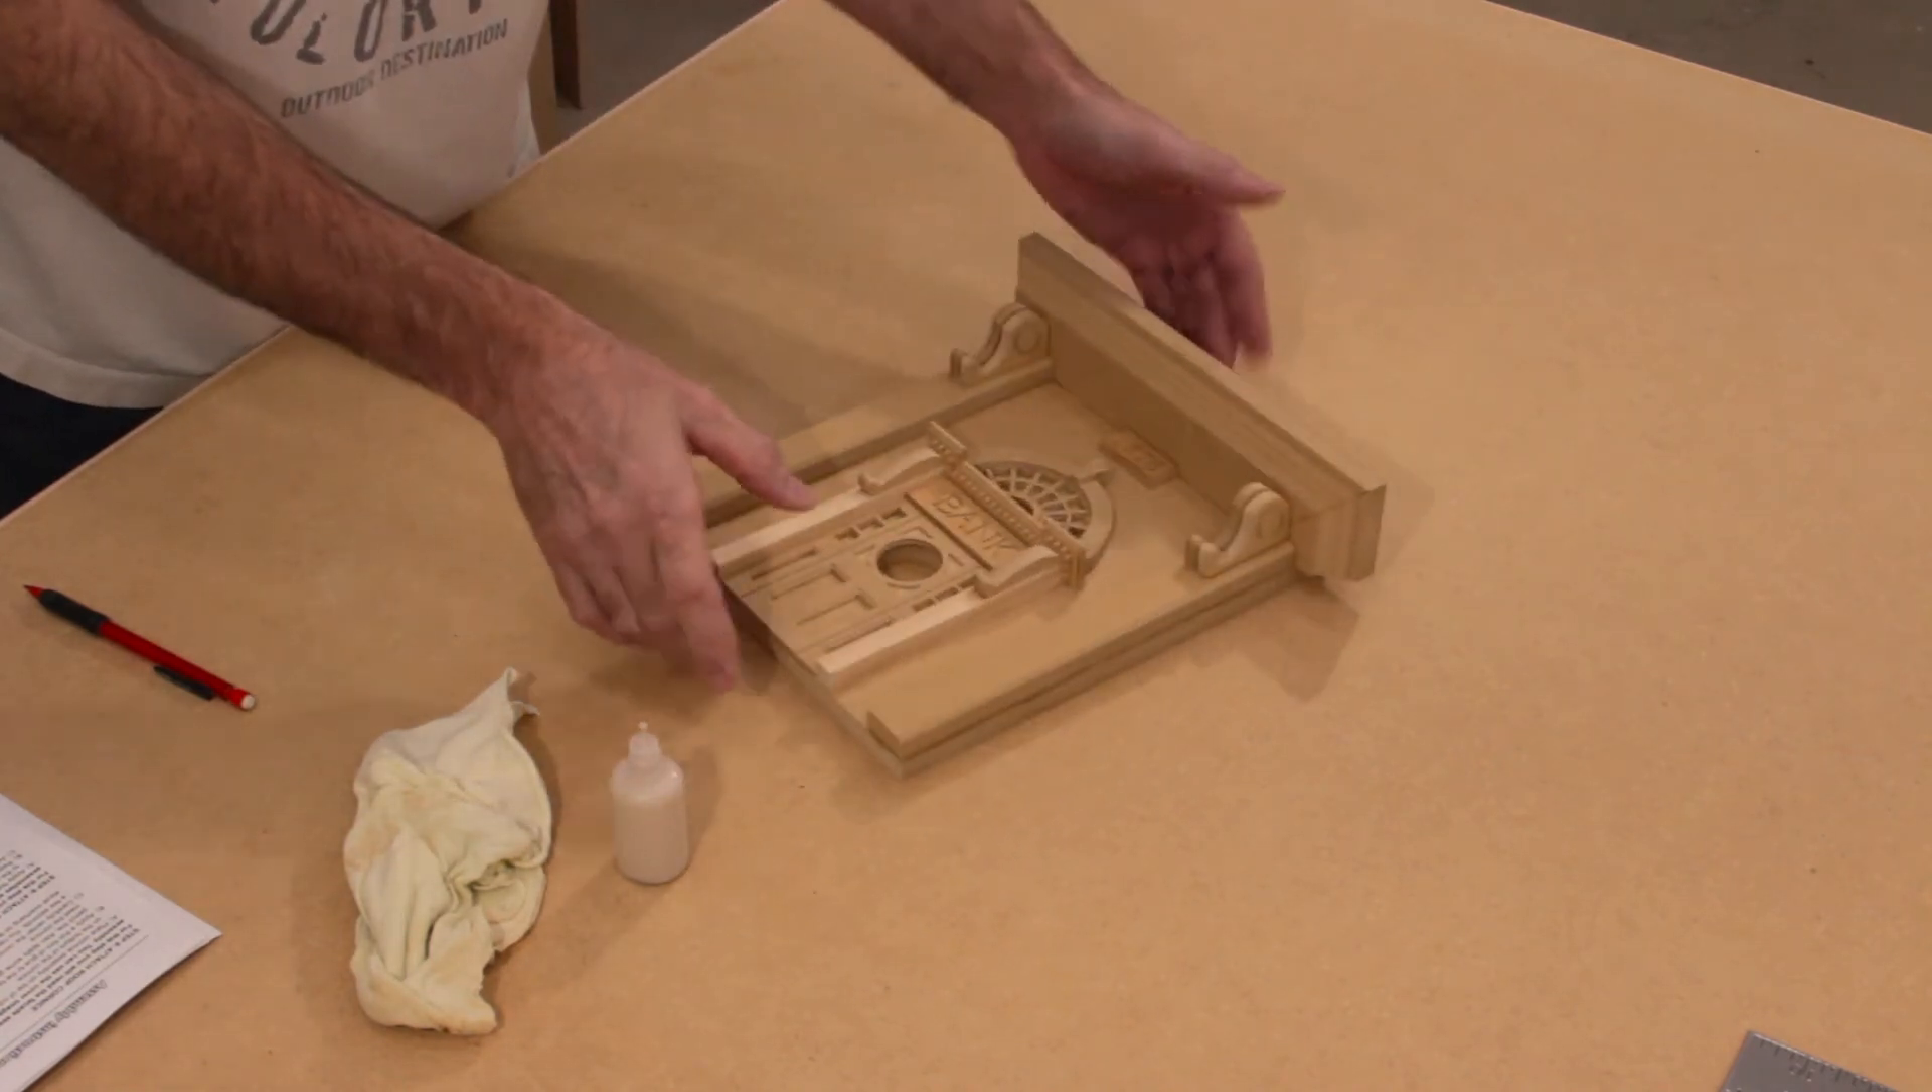Now, our facade assembly is complete.